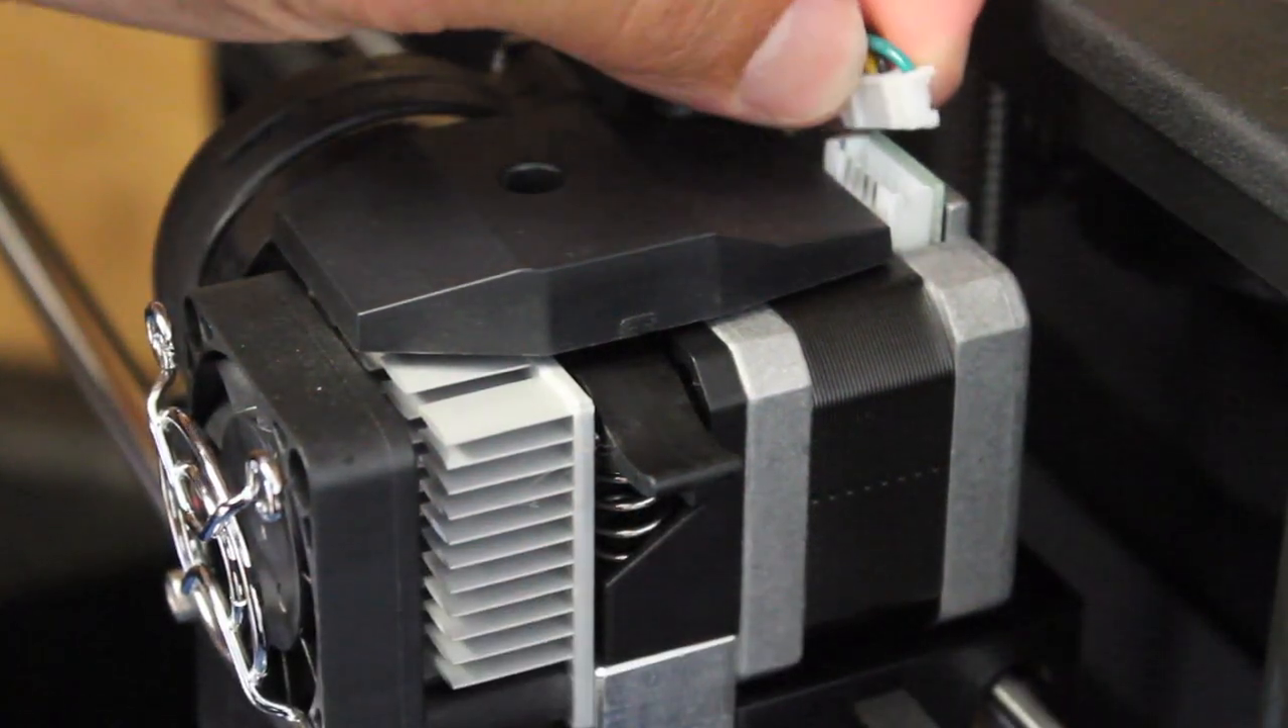Now that our fan and our motor are reattached, we'll go ahead and reattach the cable.